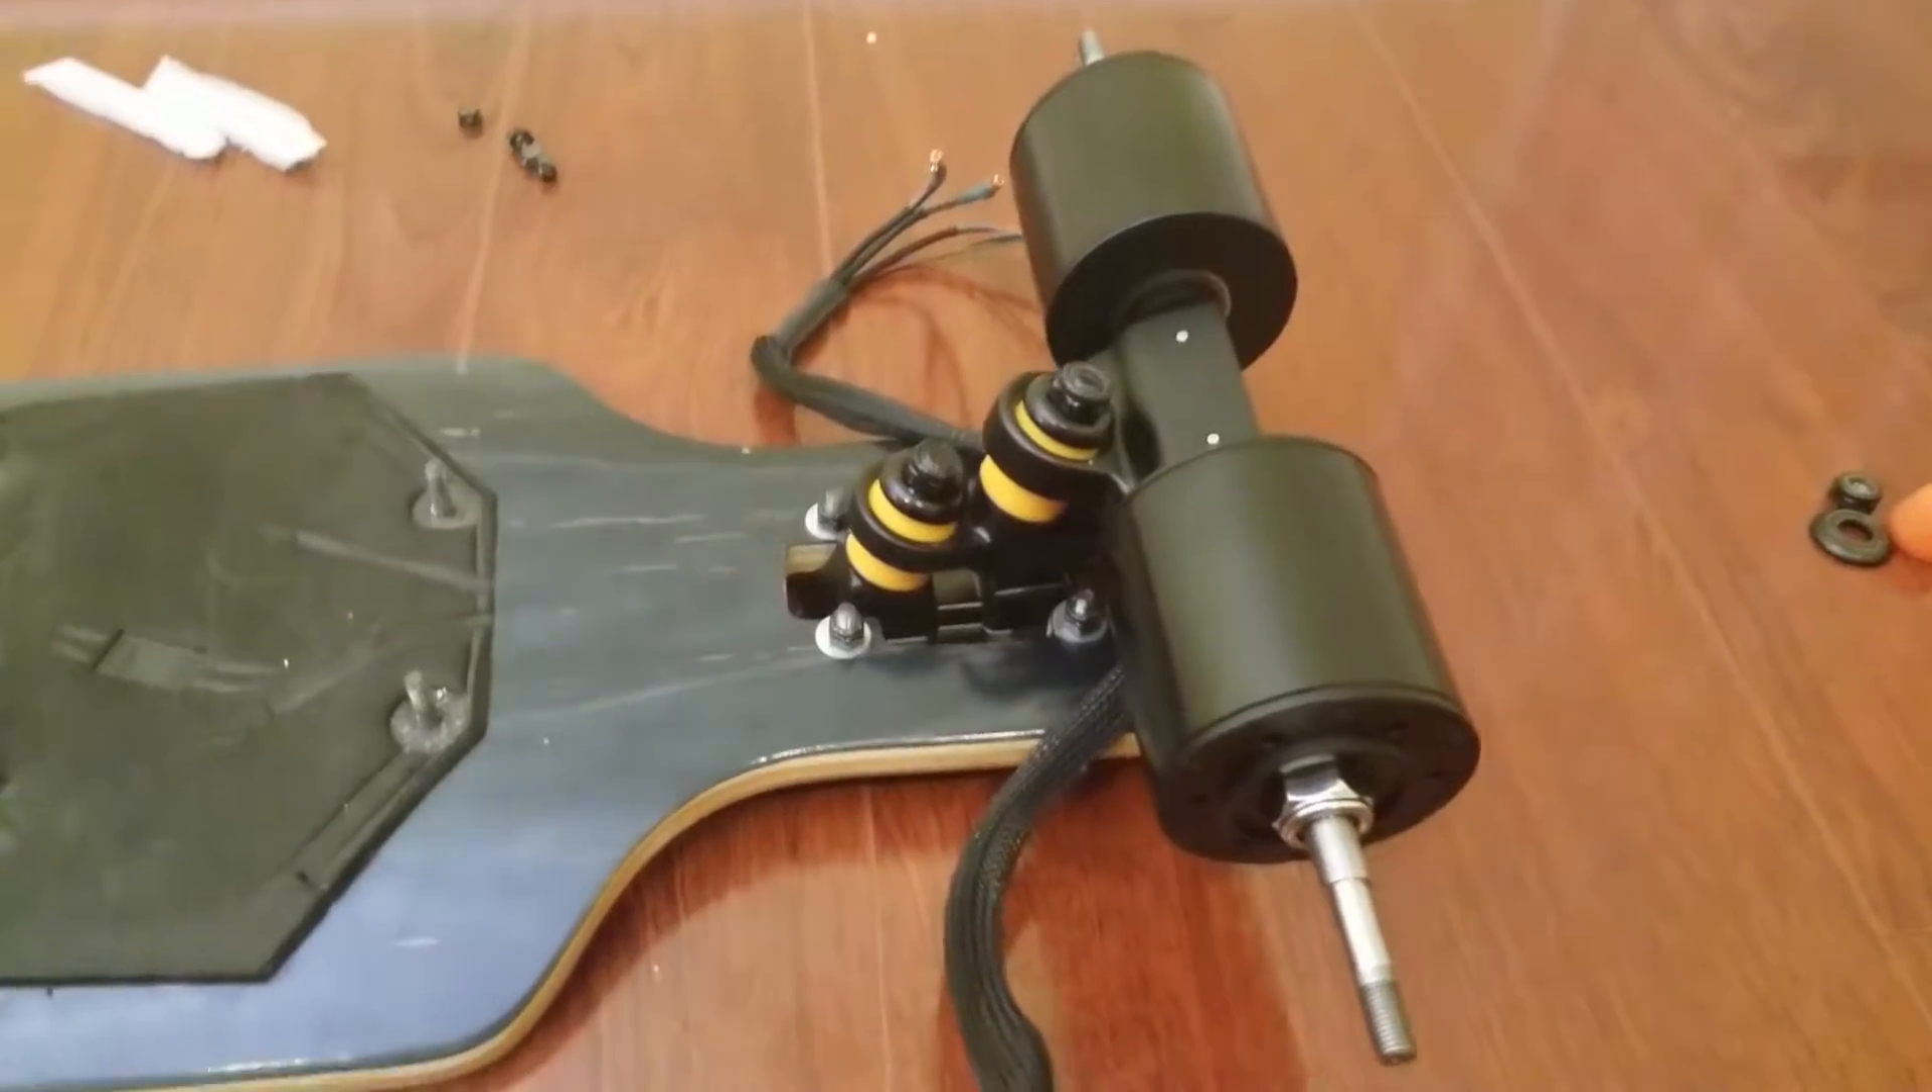So here is the new double kingpin along with the truck along with the direct drive install.